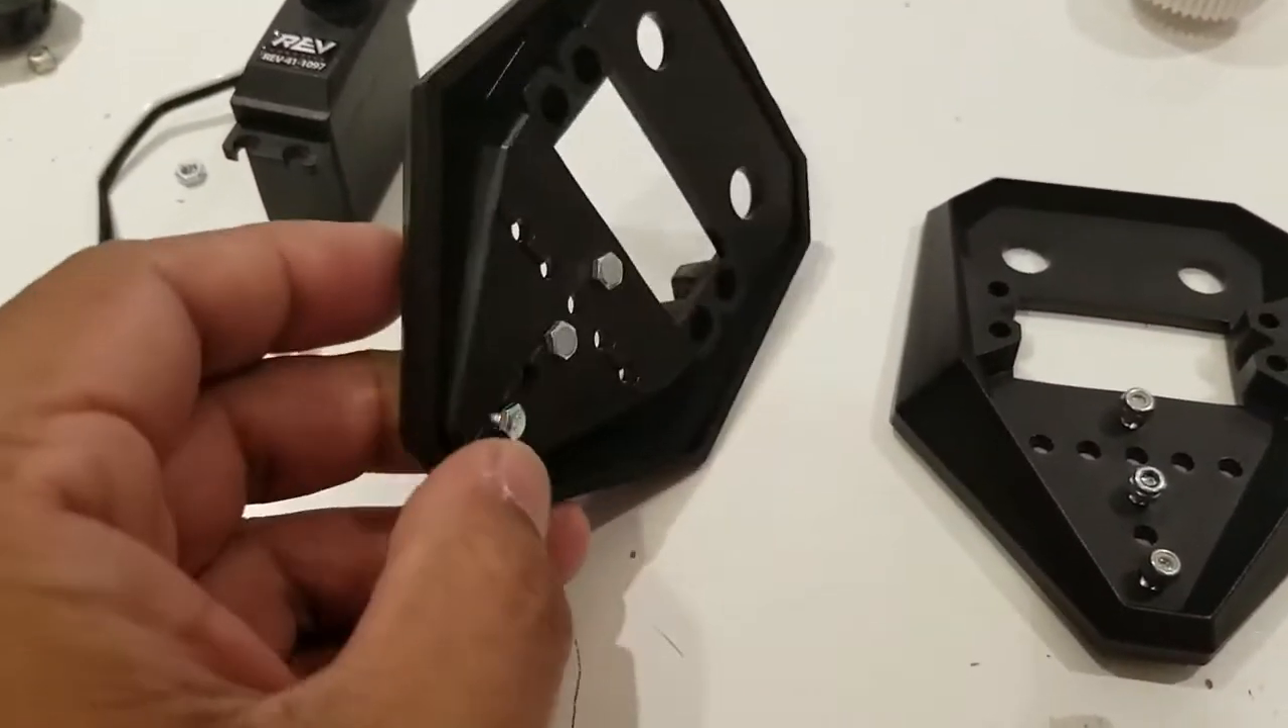So I've put the 8mm screw hex heads on the claw assembly.